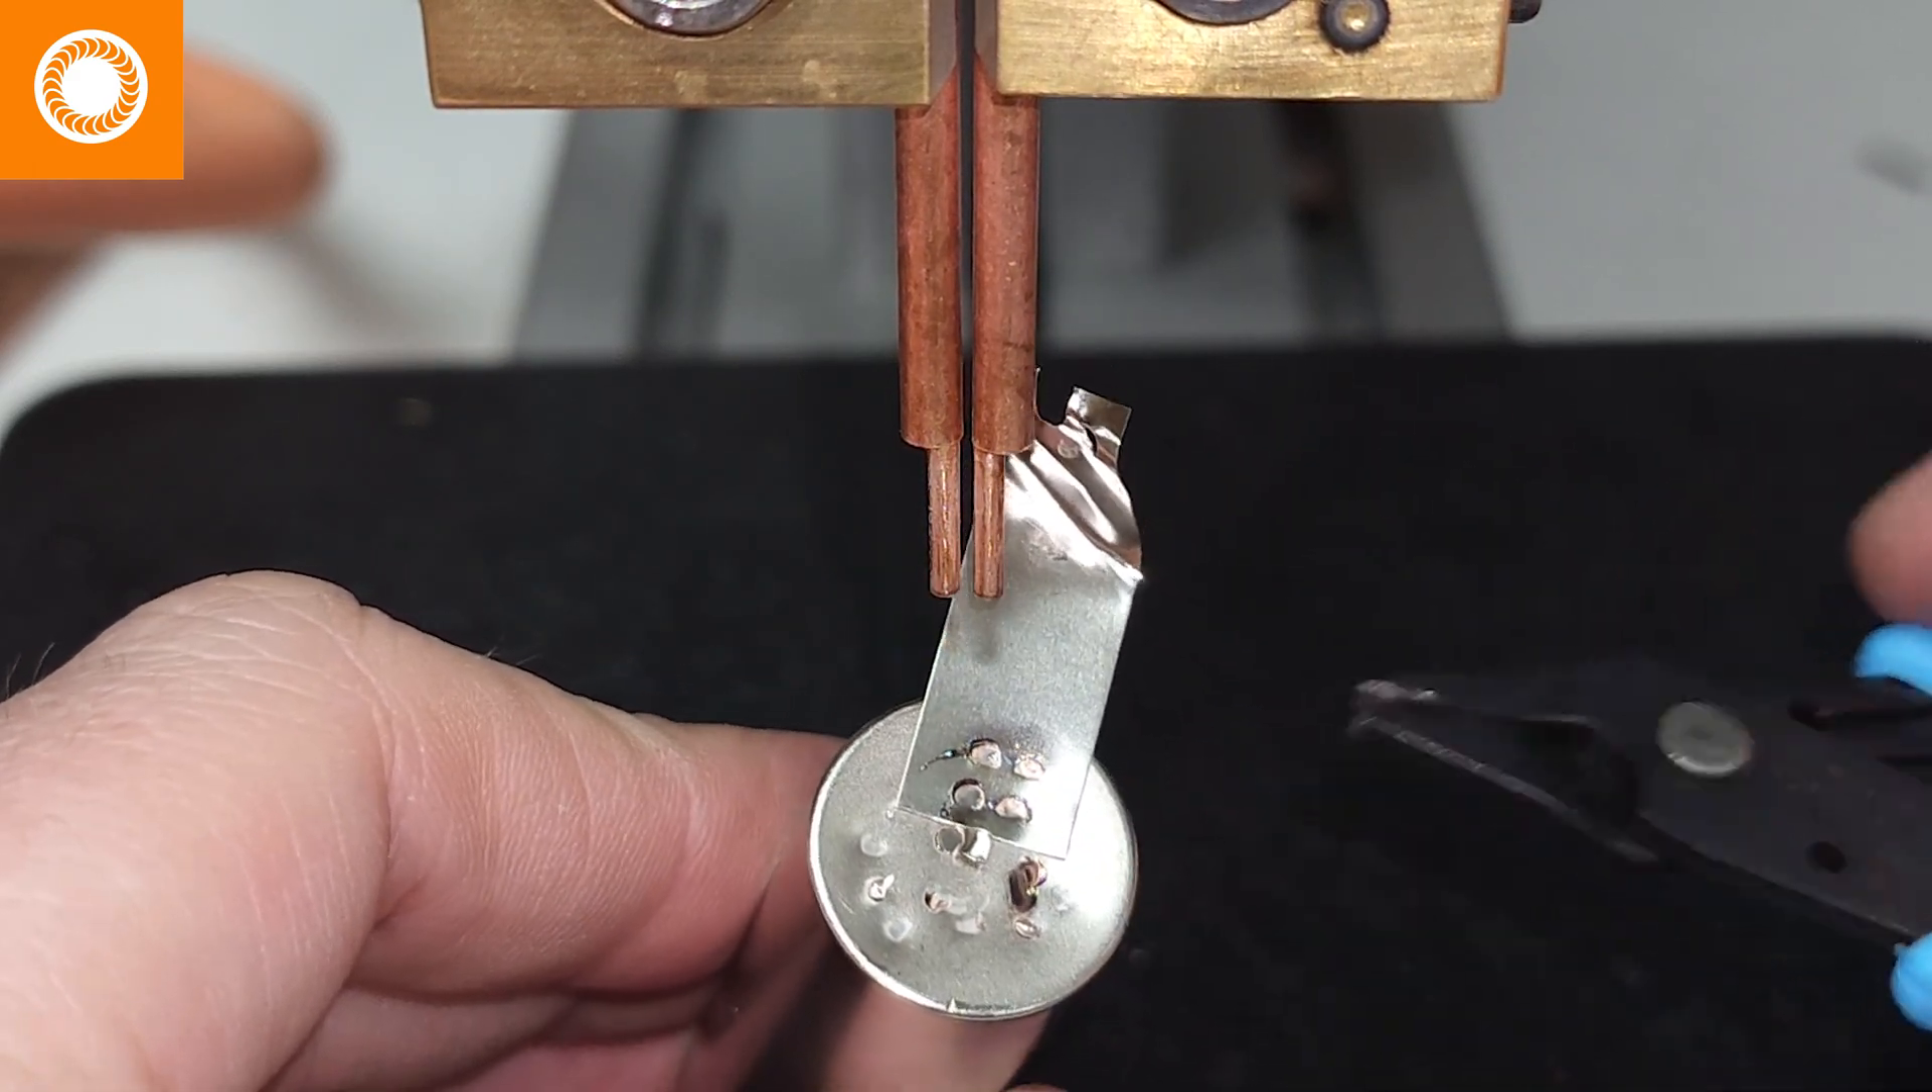And then I got two sets of welds as a redundancy just in case the first one, for whatever reason, fails.